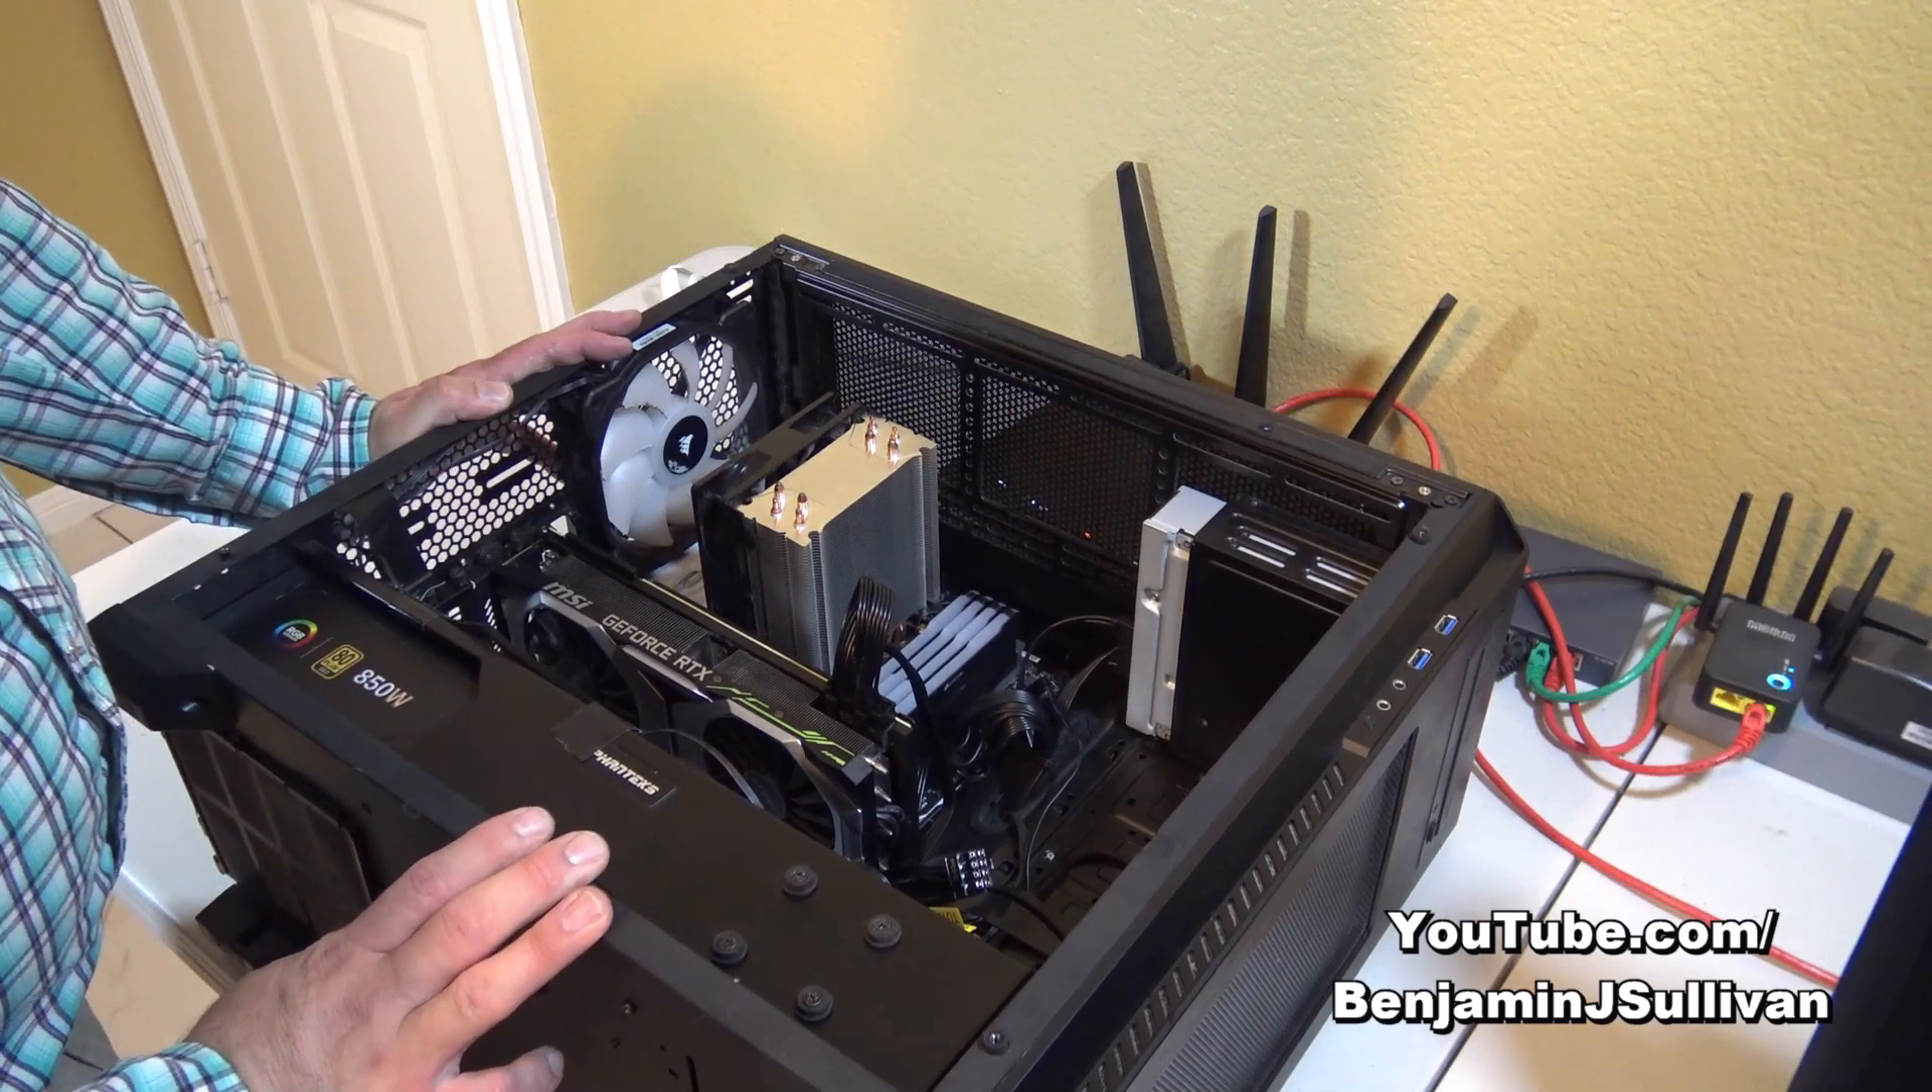Okay, so the side cover has been removed.